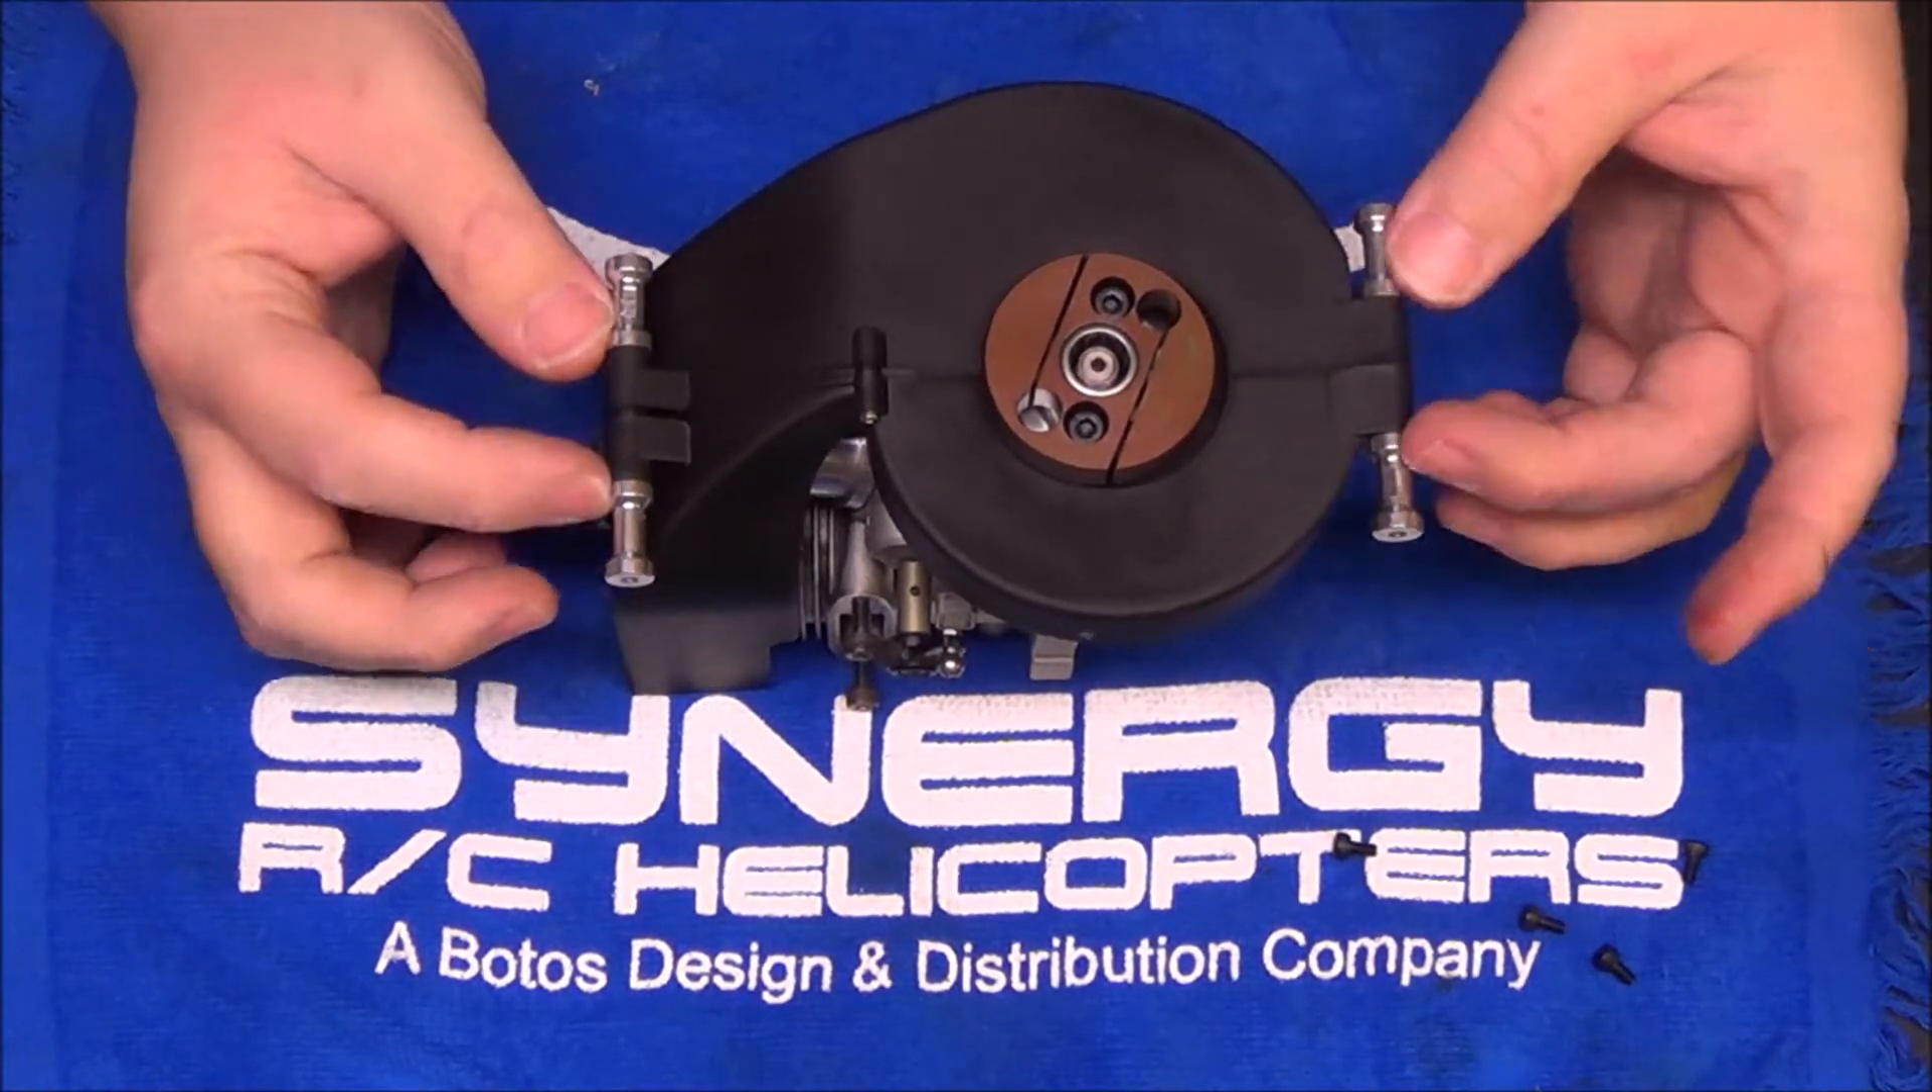Fan shroud, motor assembly completely done. Standoffs on.